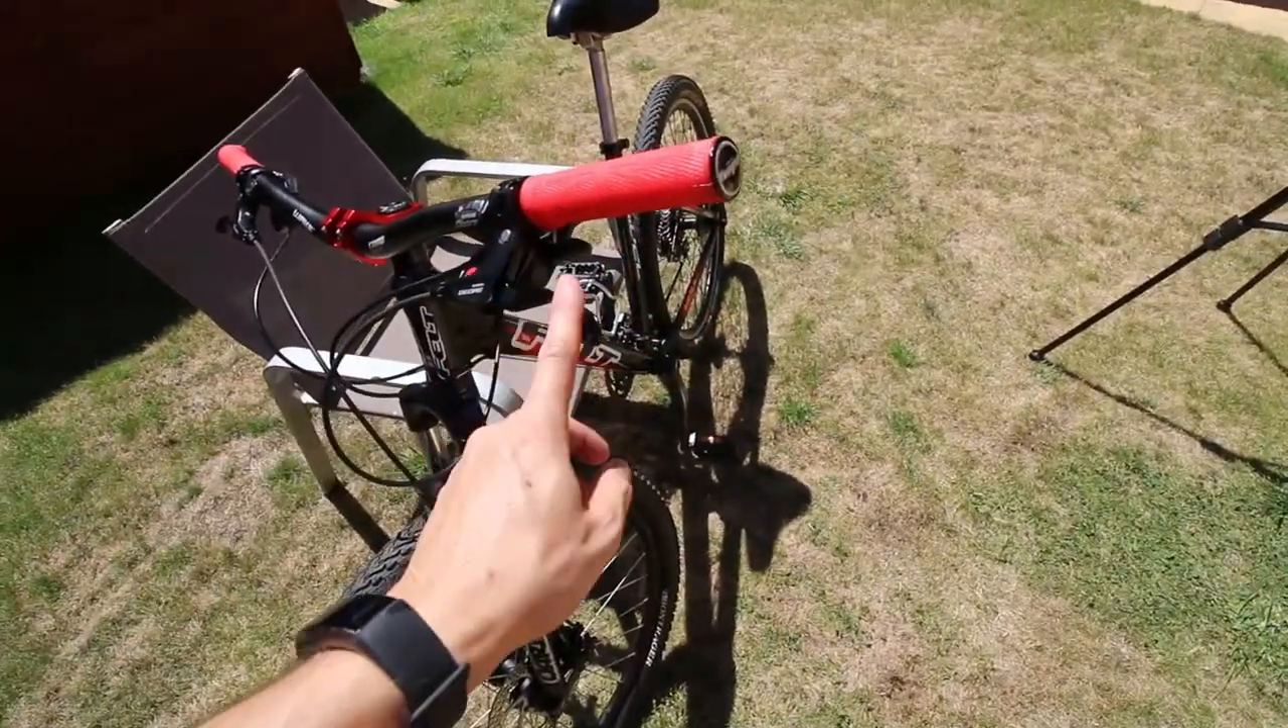Here's the finished bike then, it's got the new stem and handlebar on, new grips, new brake levers.